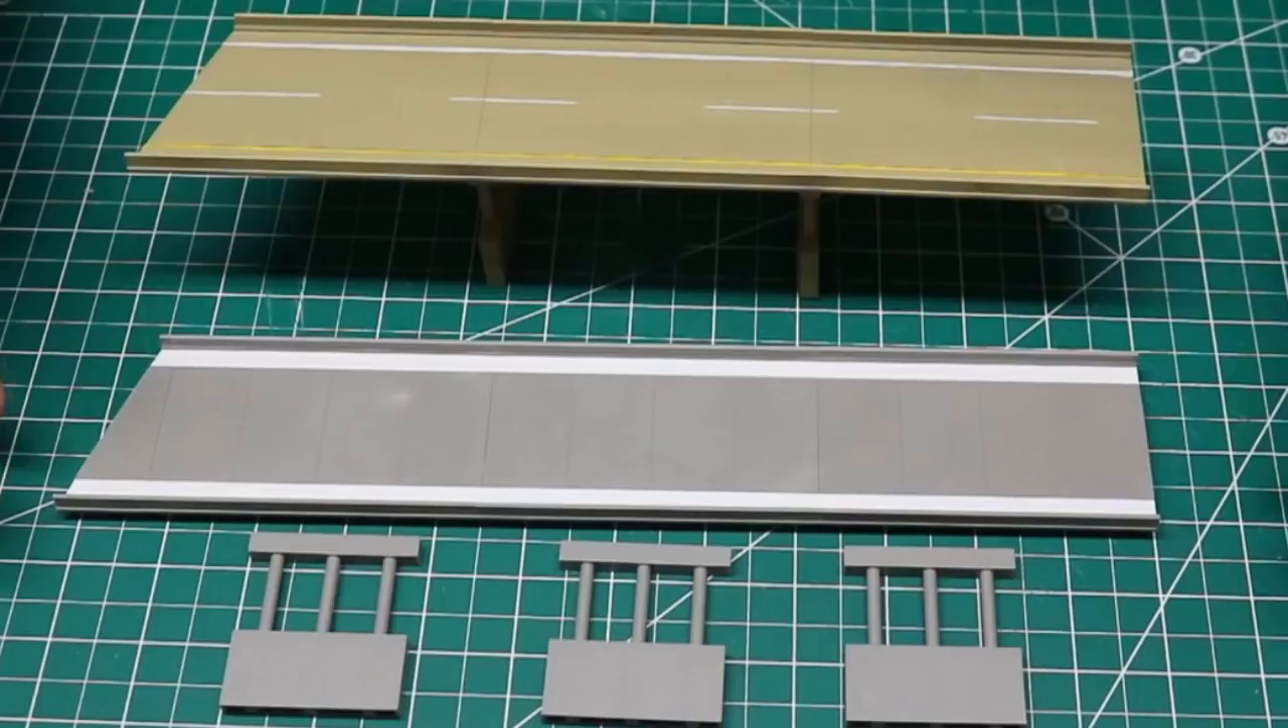I left the support piers off in order to ease the painting process for this bridge.